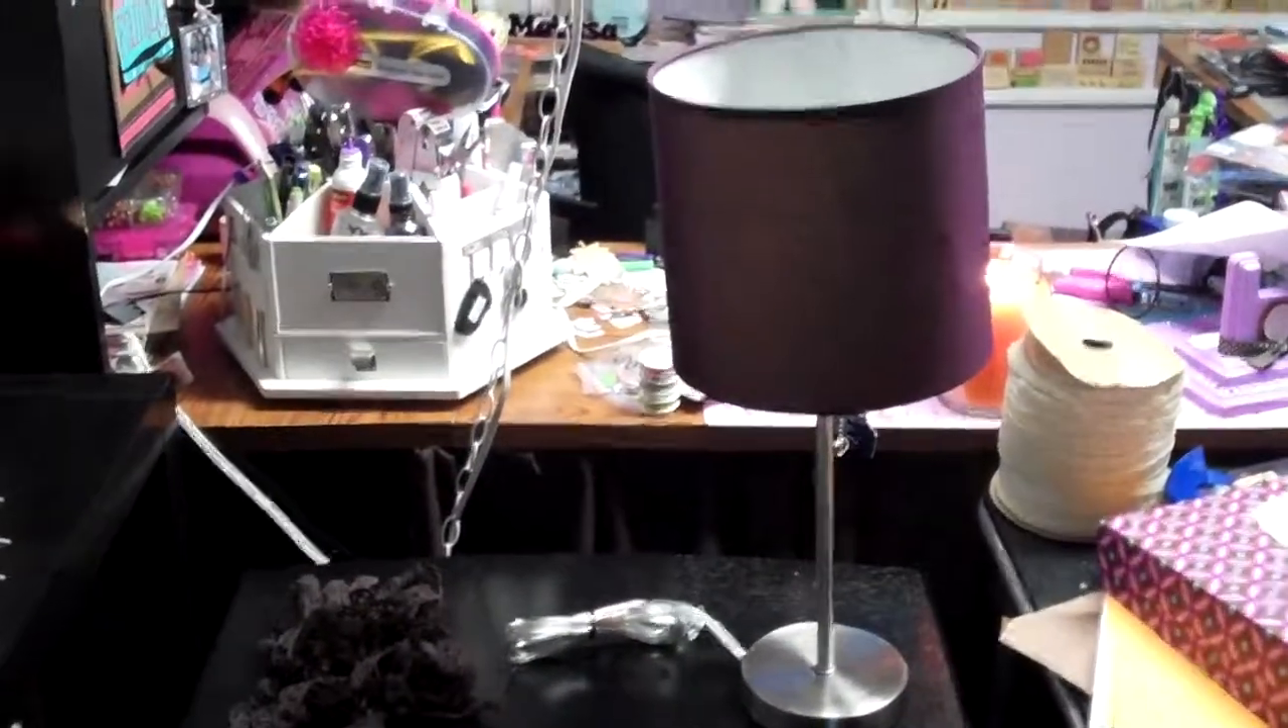I got this lamp which it's a little crooked right now cuz I don't have the shade sitting on it correctly.